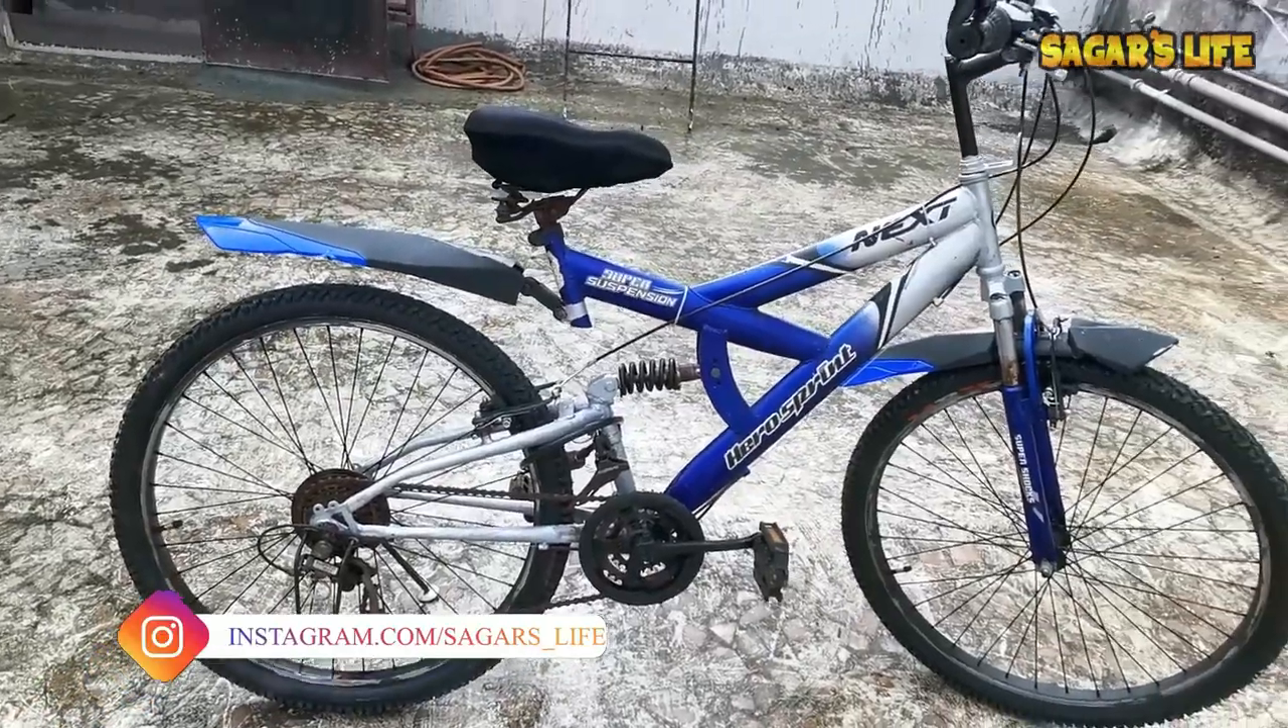सीट भी अपनी लग गई है, सो अपनी साइकल का रिस्टोरेशन हो गया है, कमप्लेट।